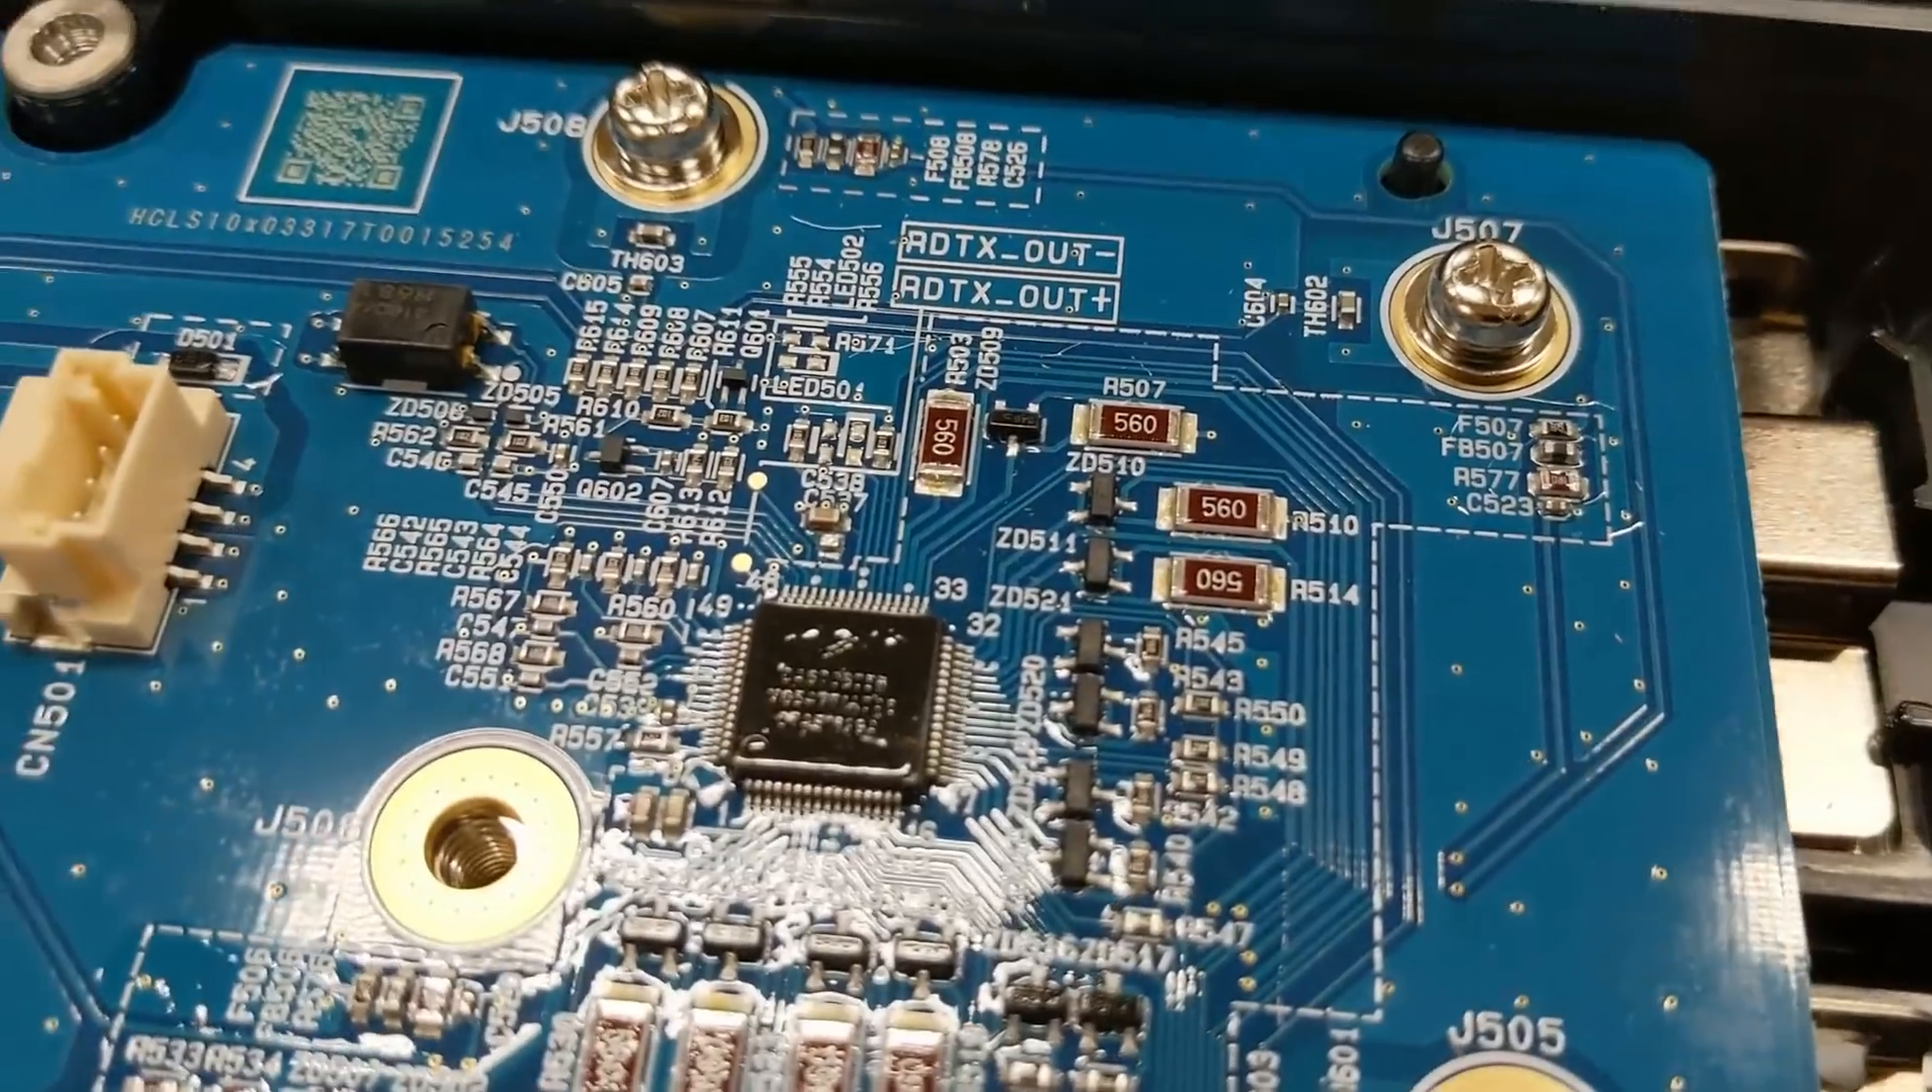We can see this side has a PCB, and I've begun removing some of these screws from here, and some of the screws are still in place.